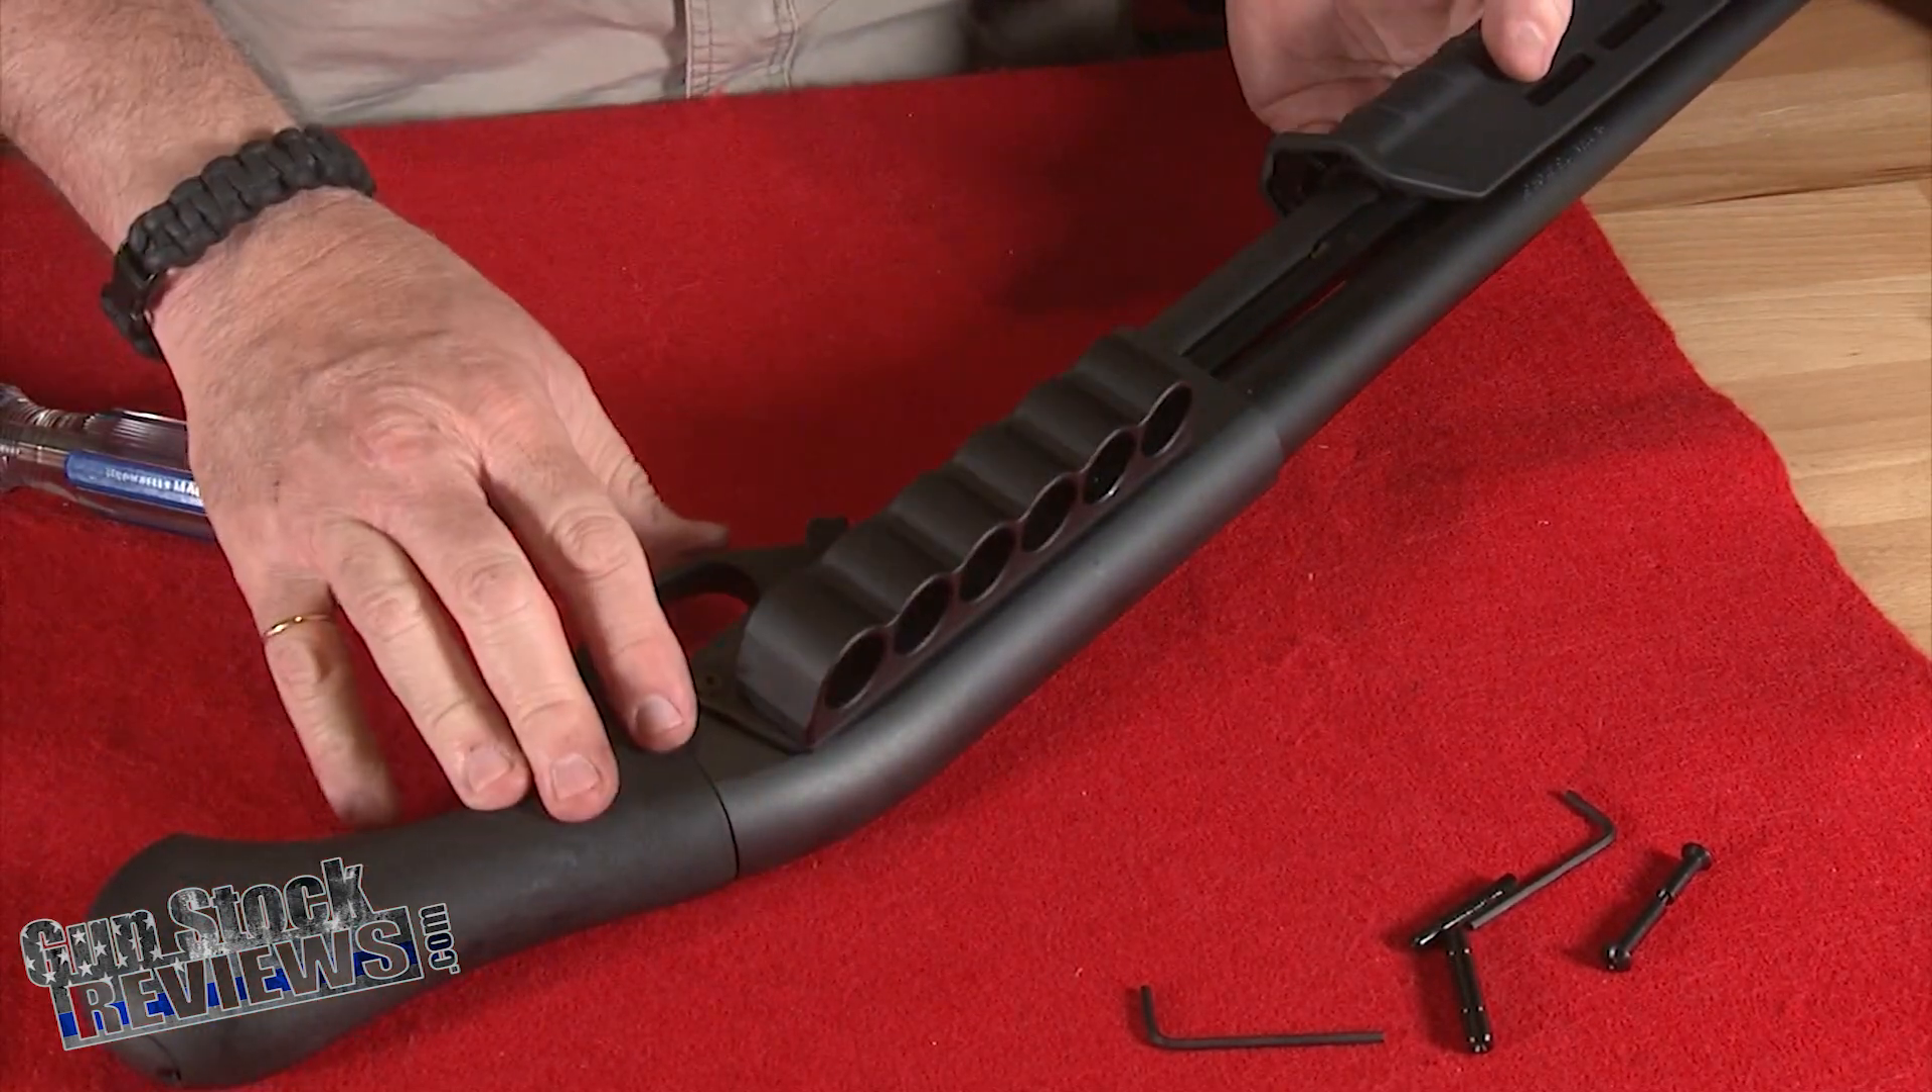Okay okay now we have properly installed the Mesa tactical side saddle onto the side of the firearm.